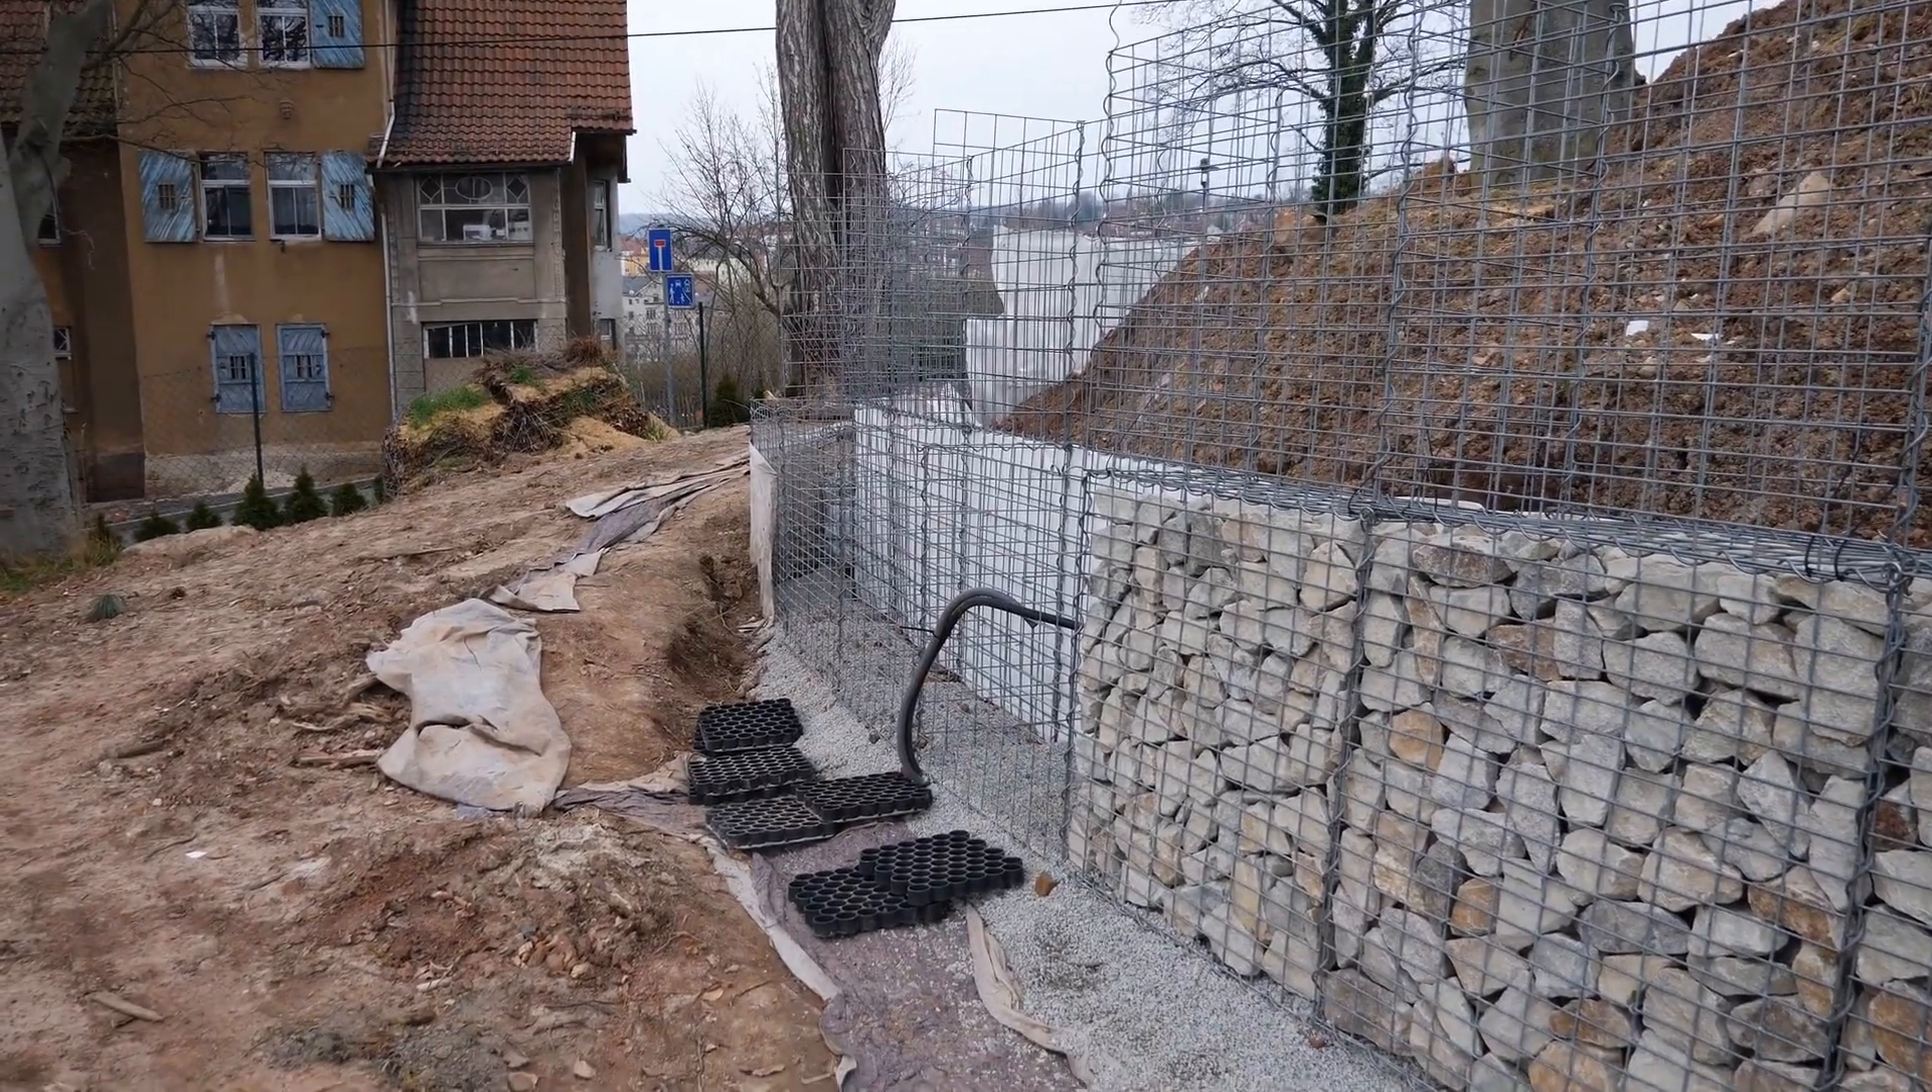As you can see, I have almost completely assembled the baskets of the second row, although the bottom row is not yet completely filled.